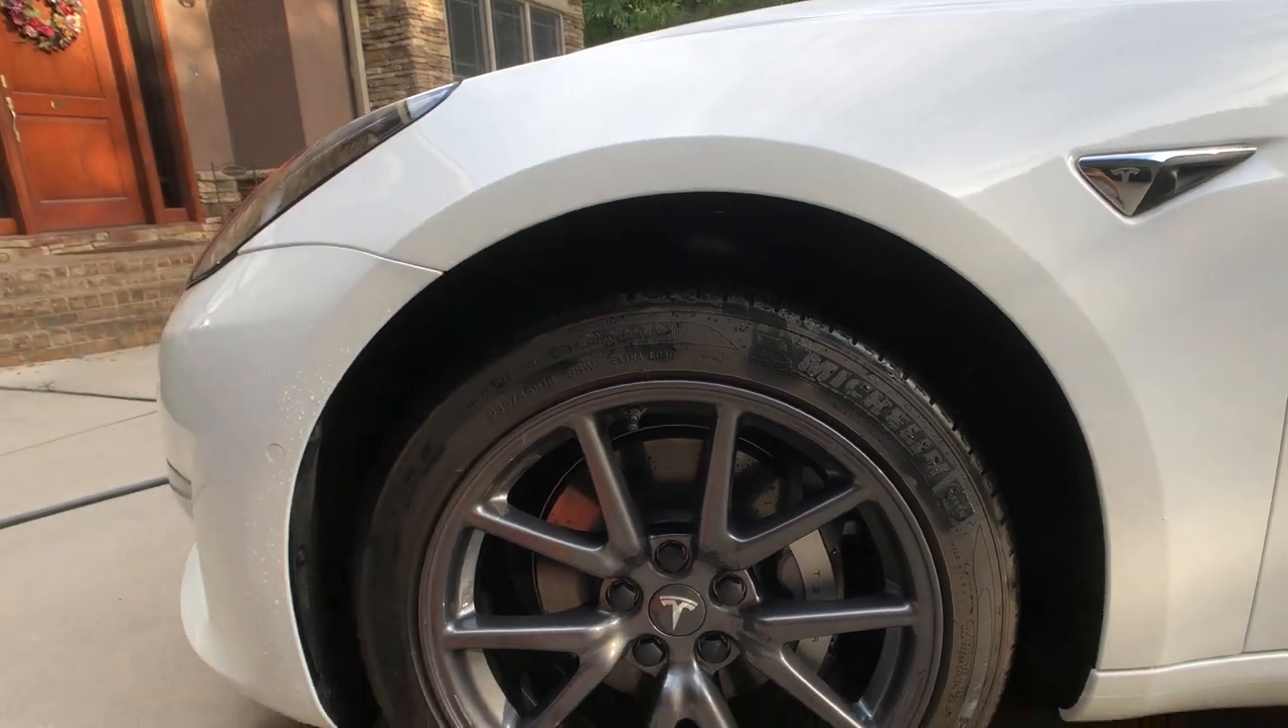That finishes the wheel off quite nicely. There is a huge gap here.